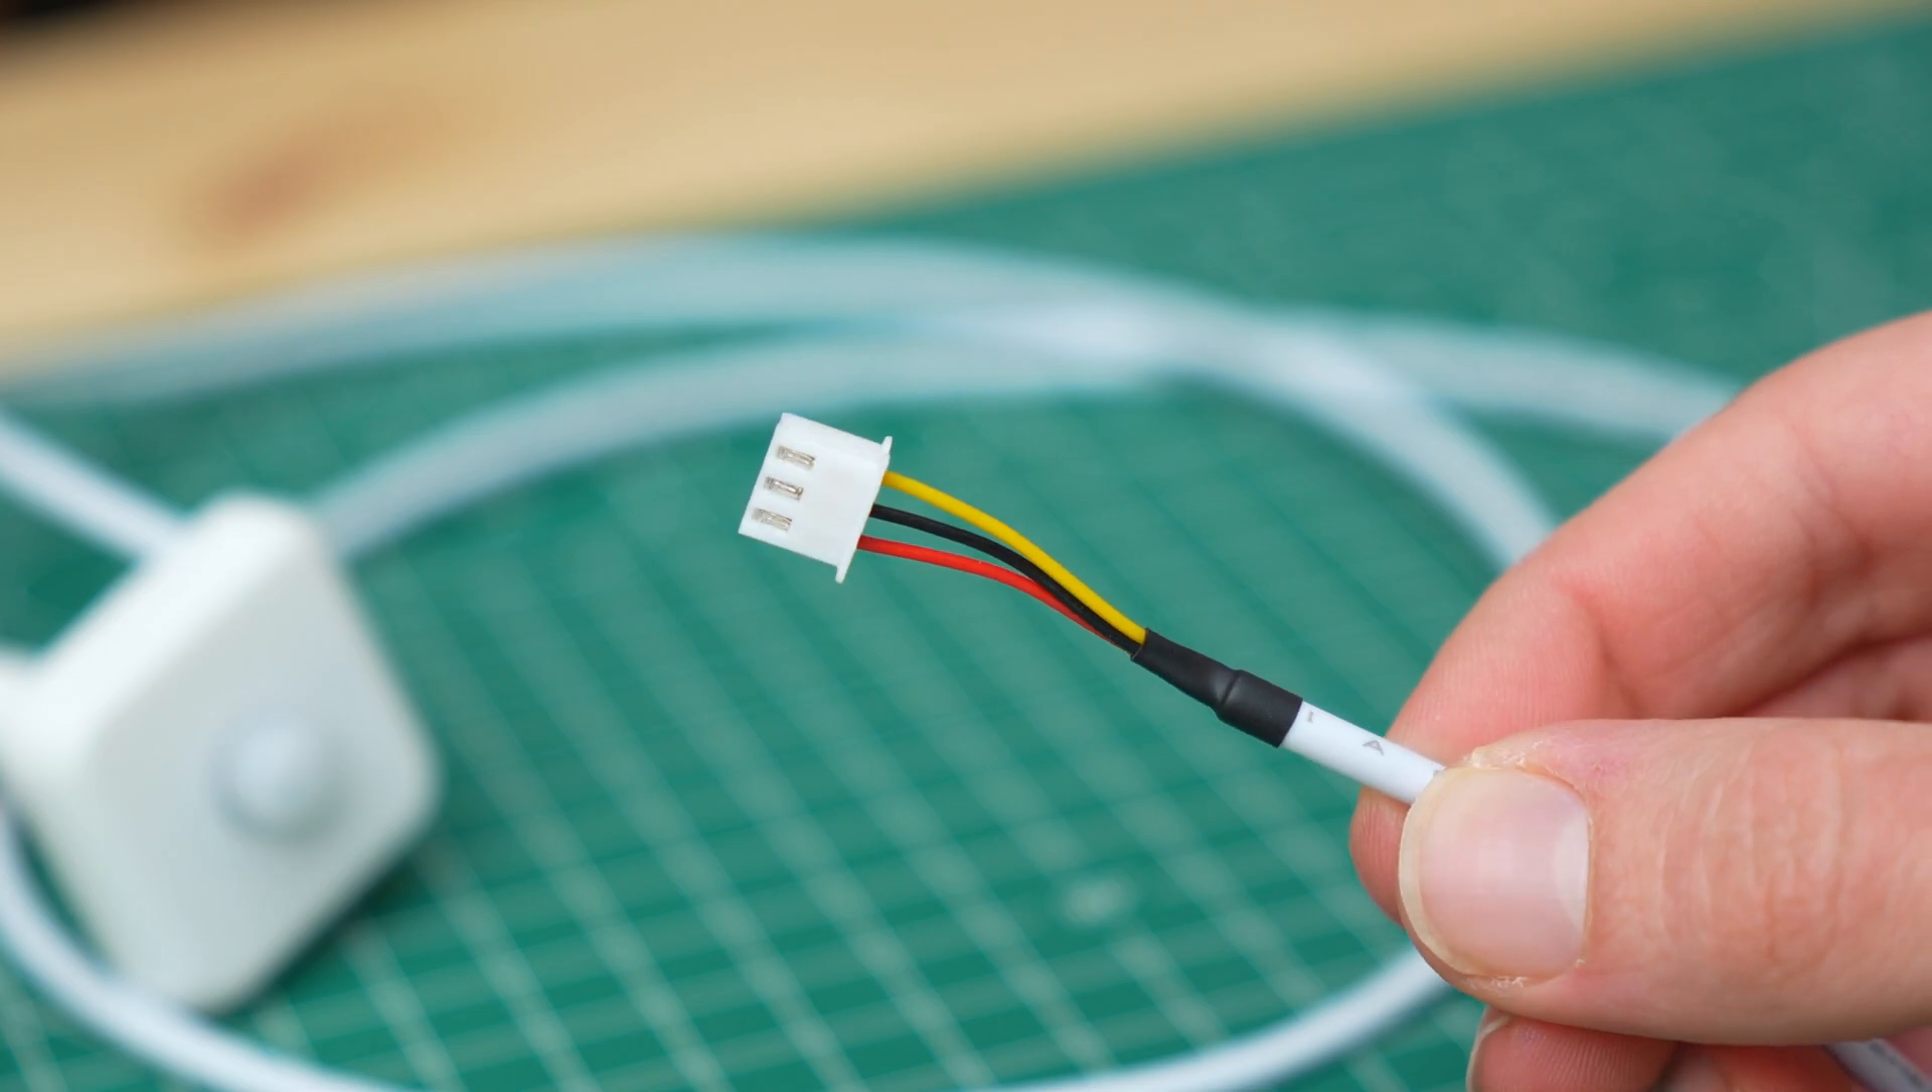Lastly I crimped the JST connector to the end of the cable, using for the first time this cool tool I gifted to myself last year.